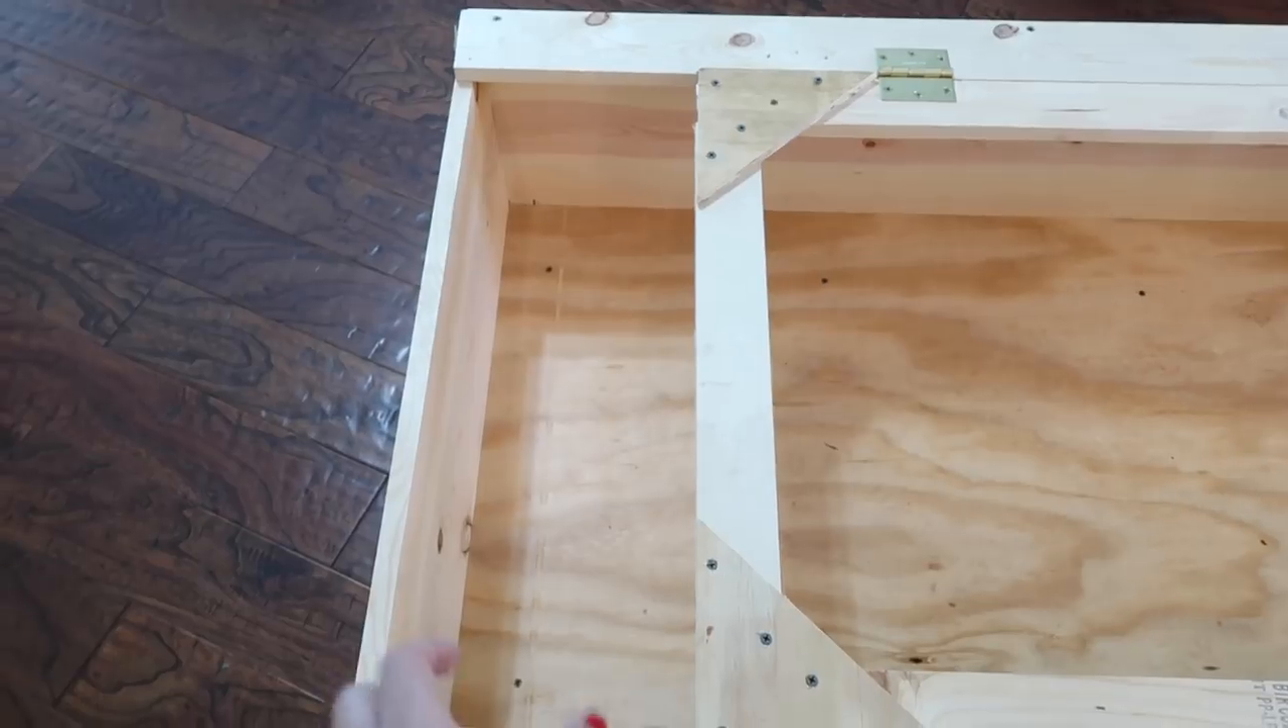And then as you can see we have an empty space right here where we are going to be putting a lid and this will be closed in.